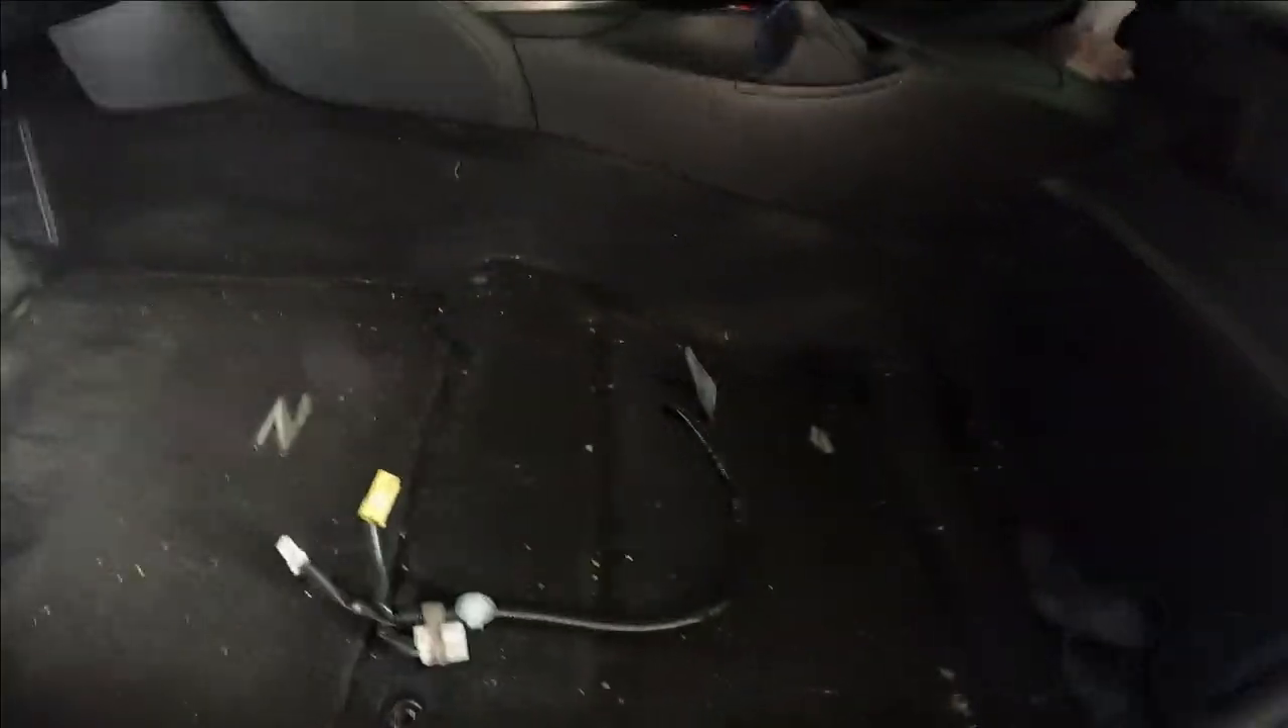Here's the floor of the car with the seat completely removed.